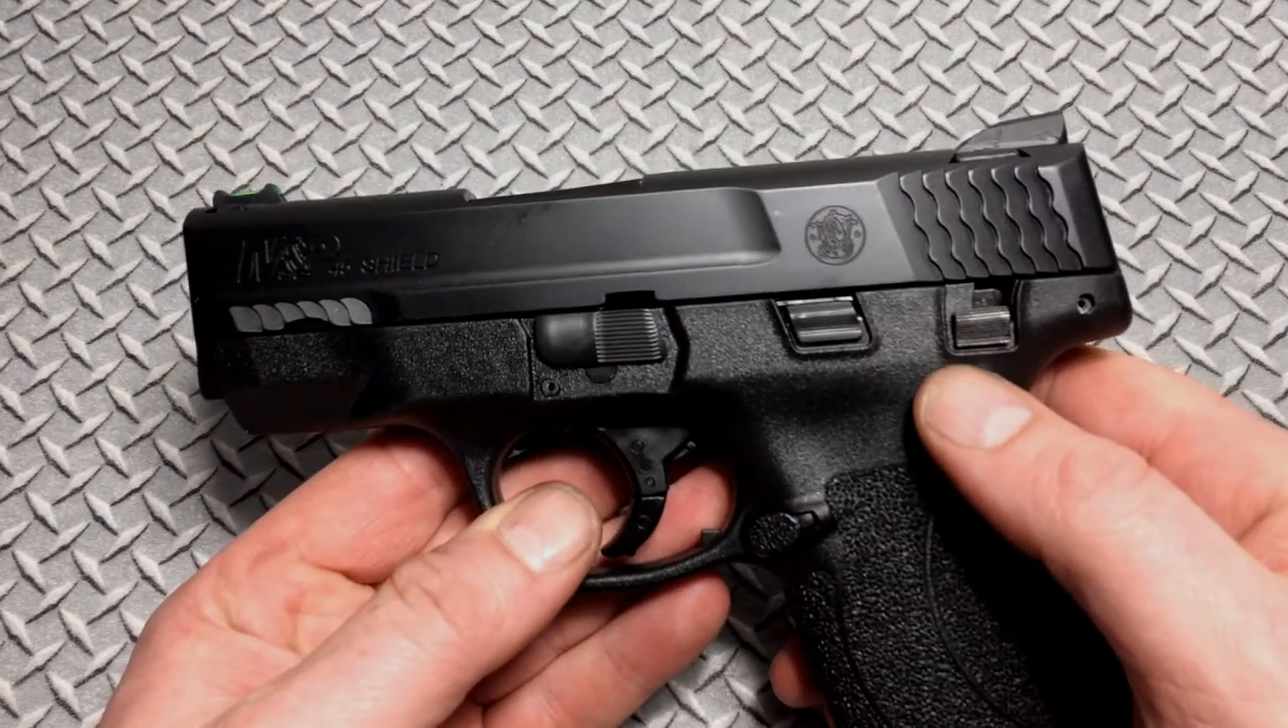Everything is reassembled with the sights and everything put on there.